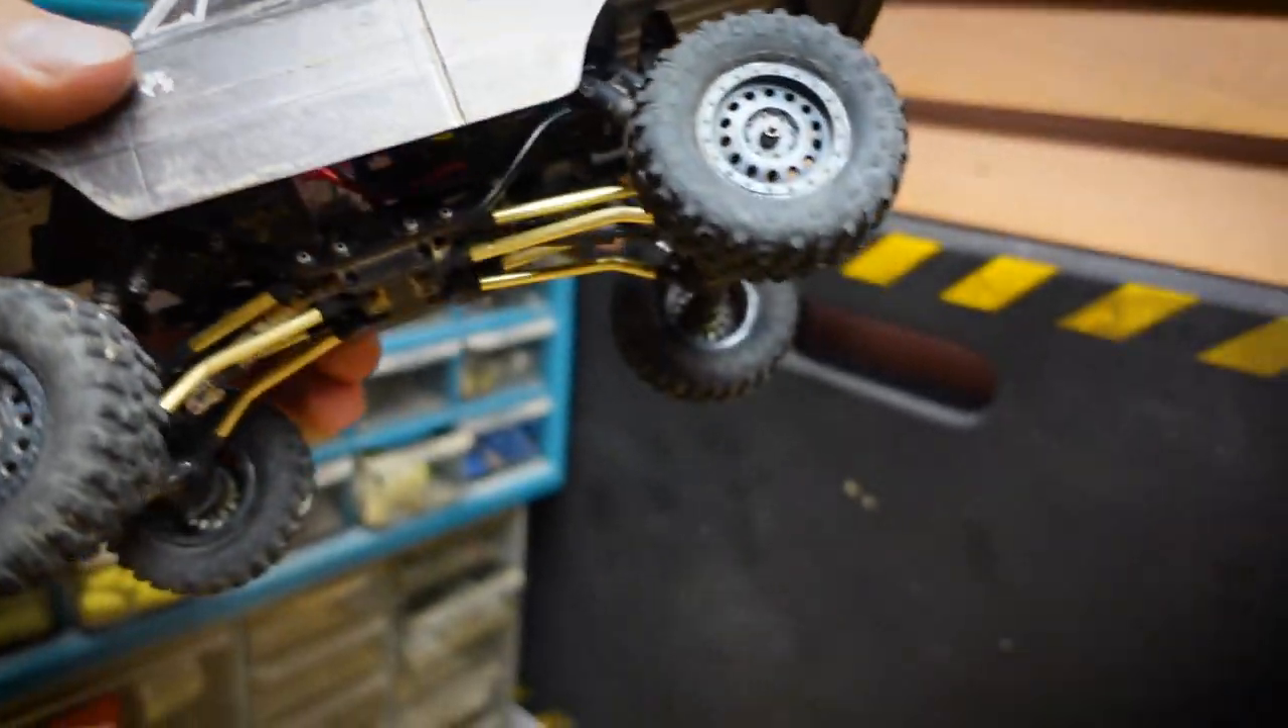There are all the links on the truck with the wheels and tires on and the body.